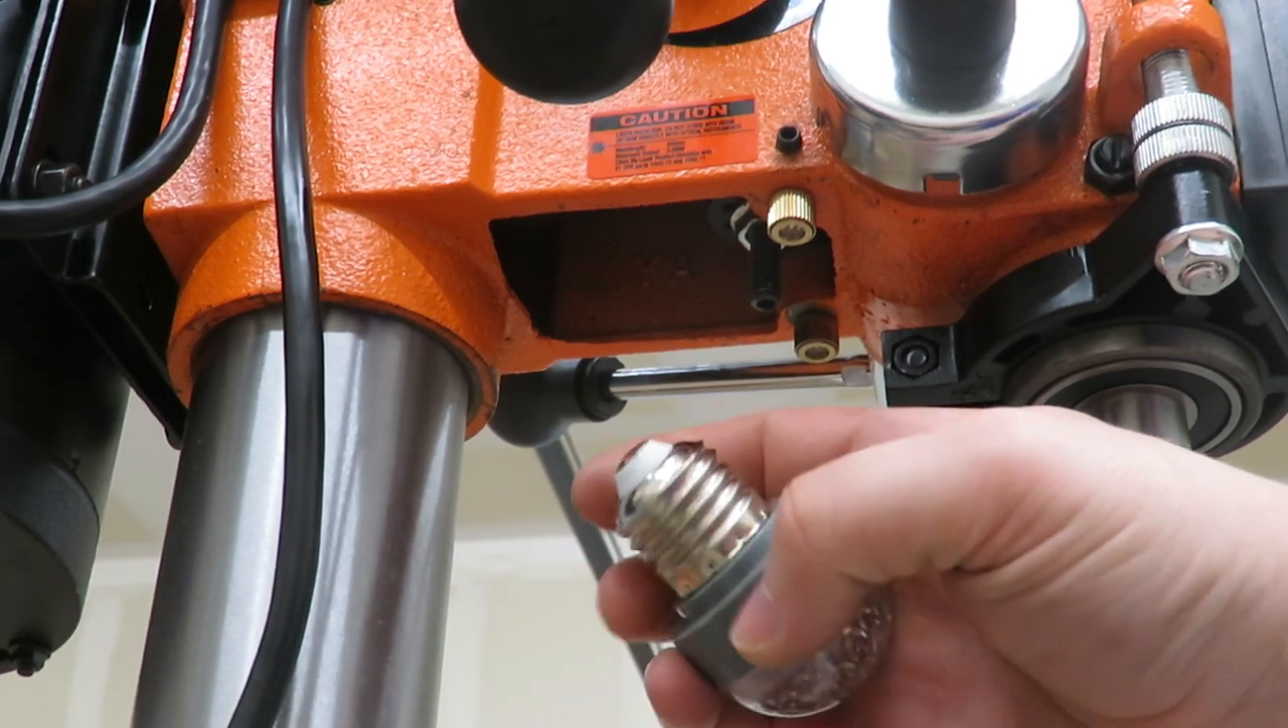So, the next part of the manual just basically talks about the light bulb and you can see that here. I went ahead and removed it.